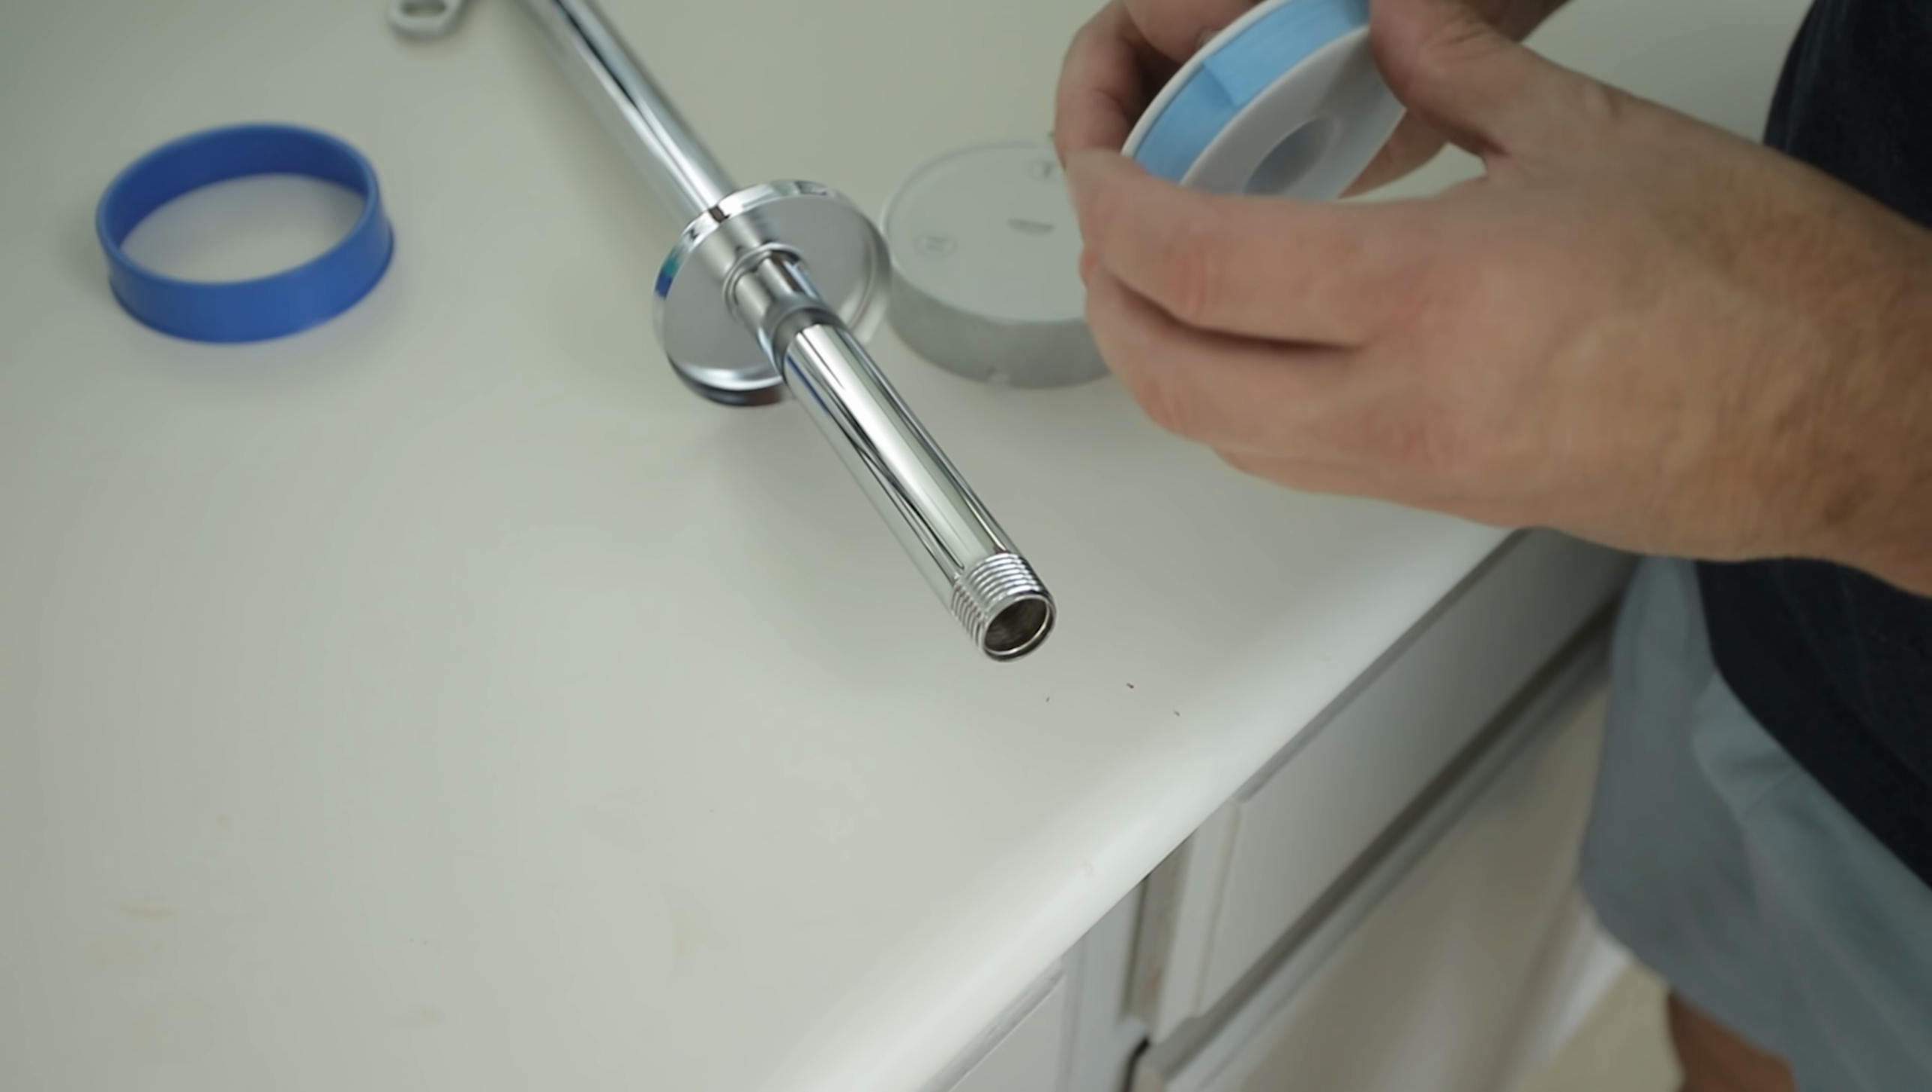Okay. I've got the new shower arm and I did install the trim cover plate for this one.